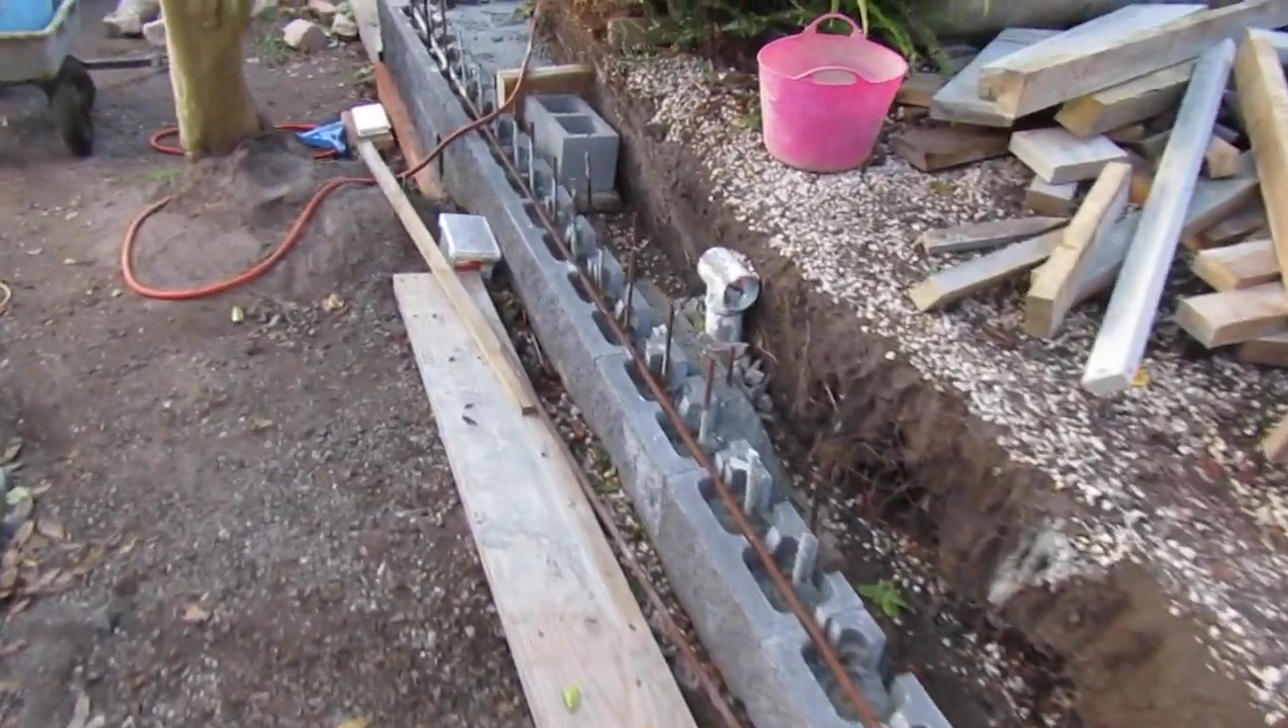With the entire footprint of the wall complete it's just a matter of us laying all the additional courses on top of the block.